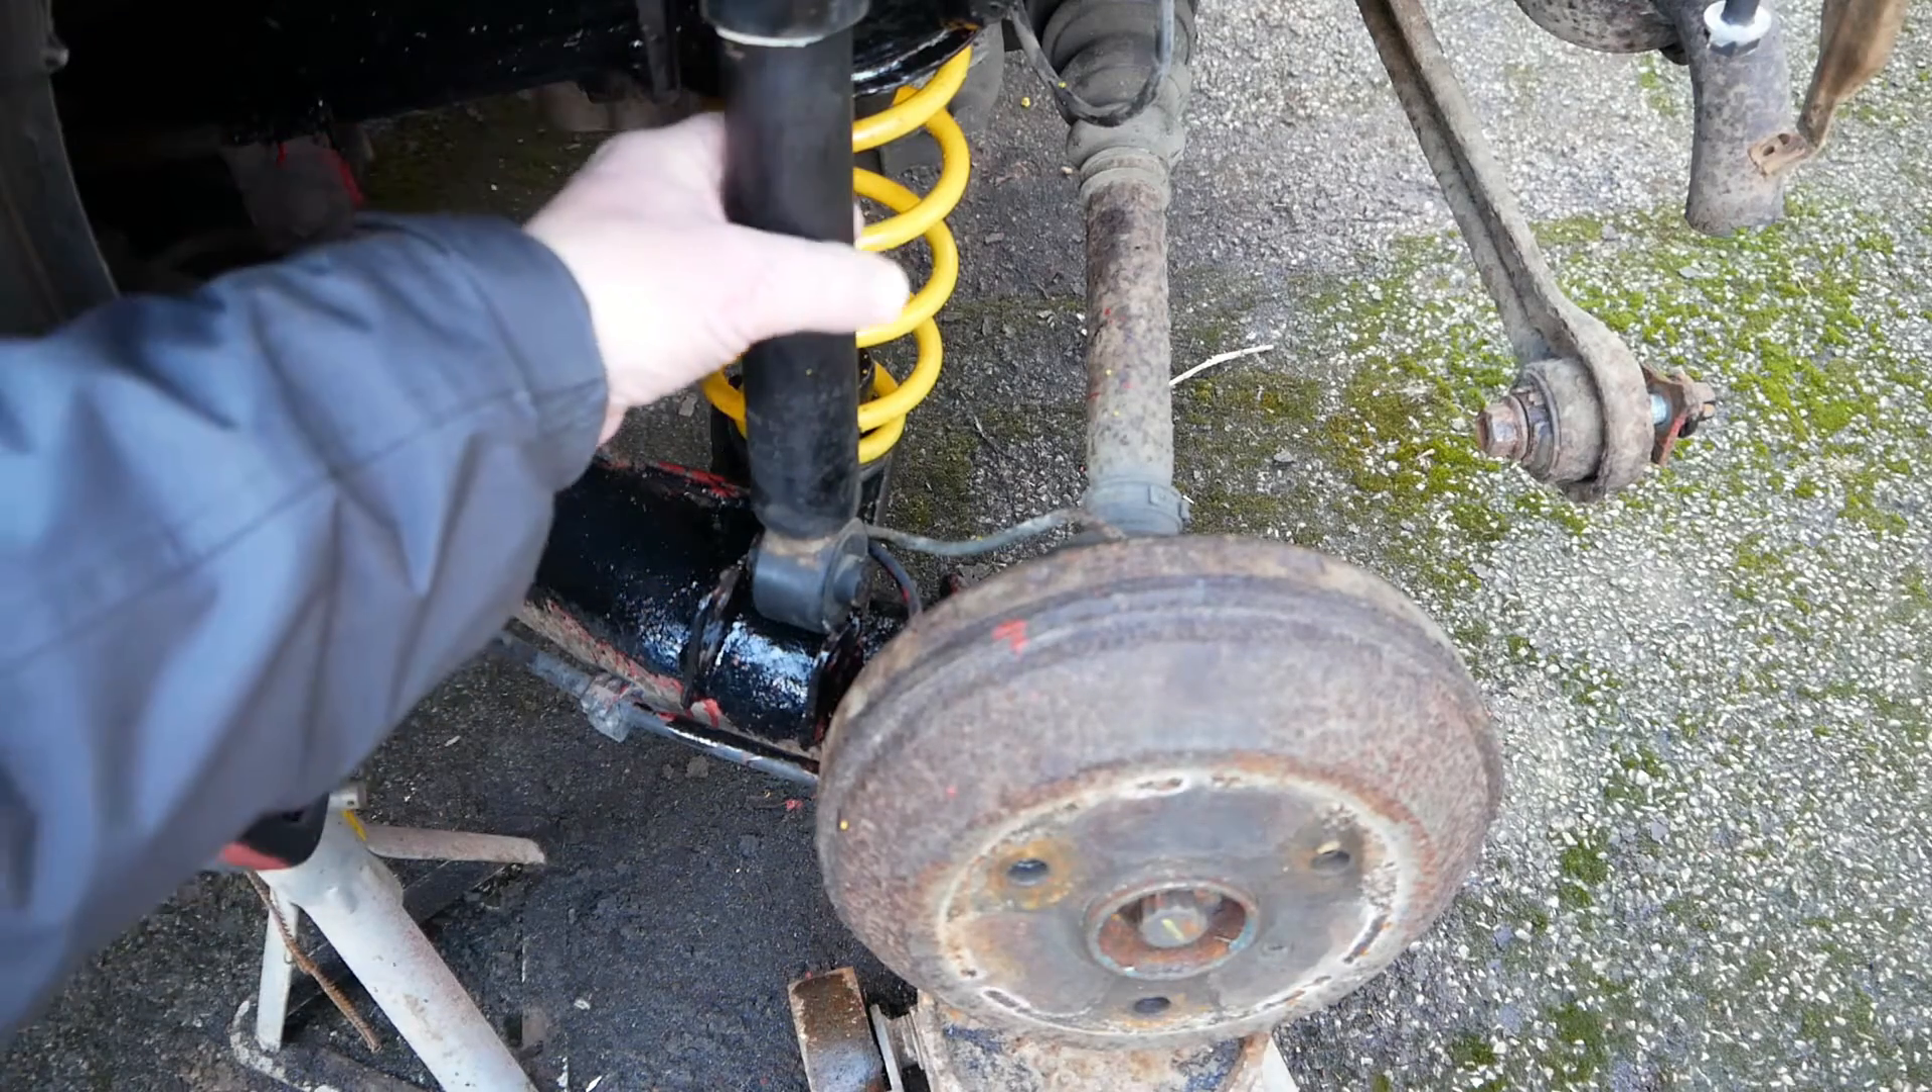The spring's on.